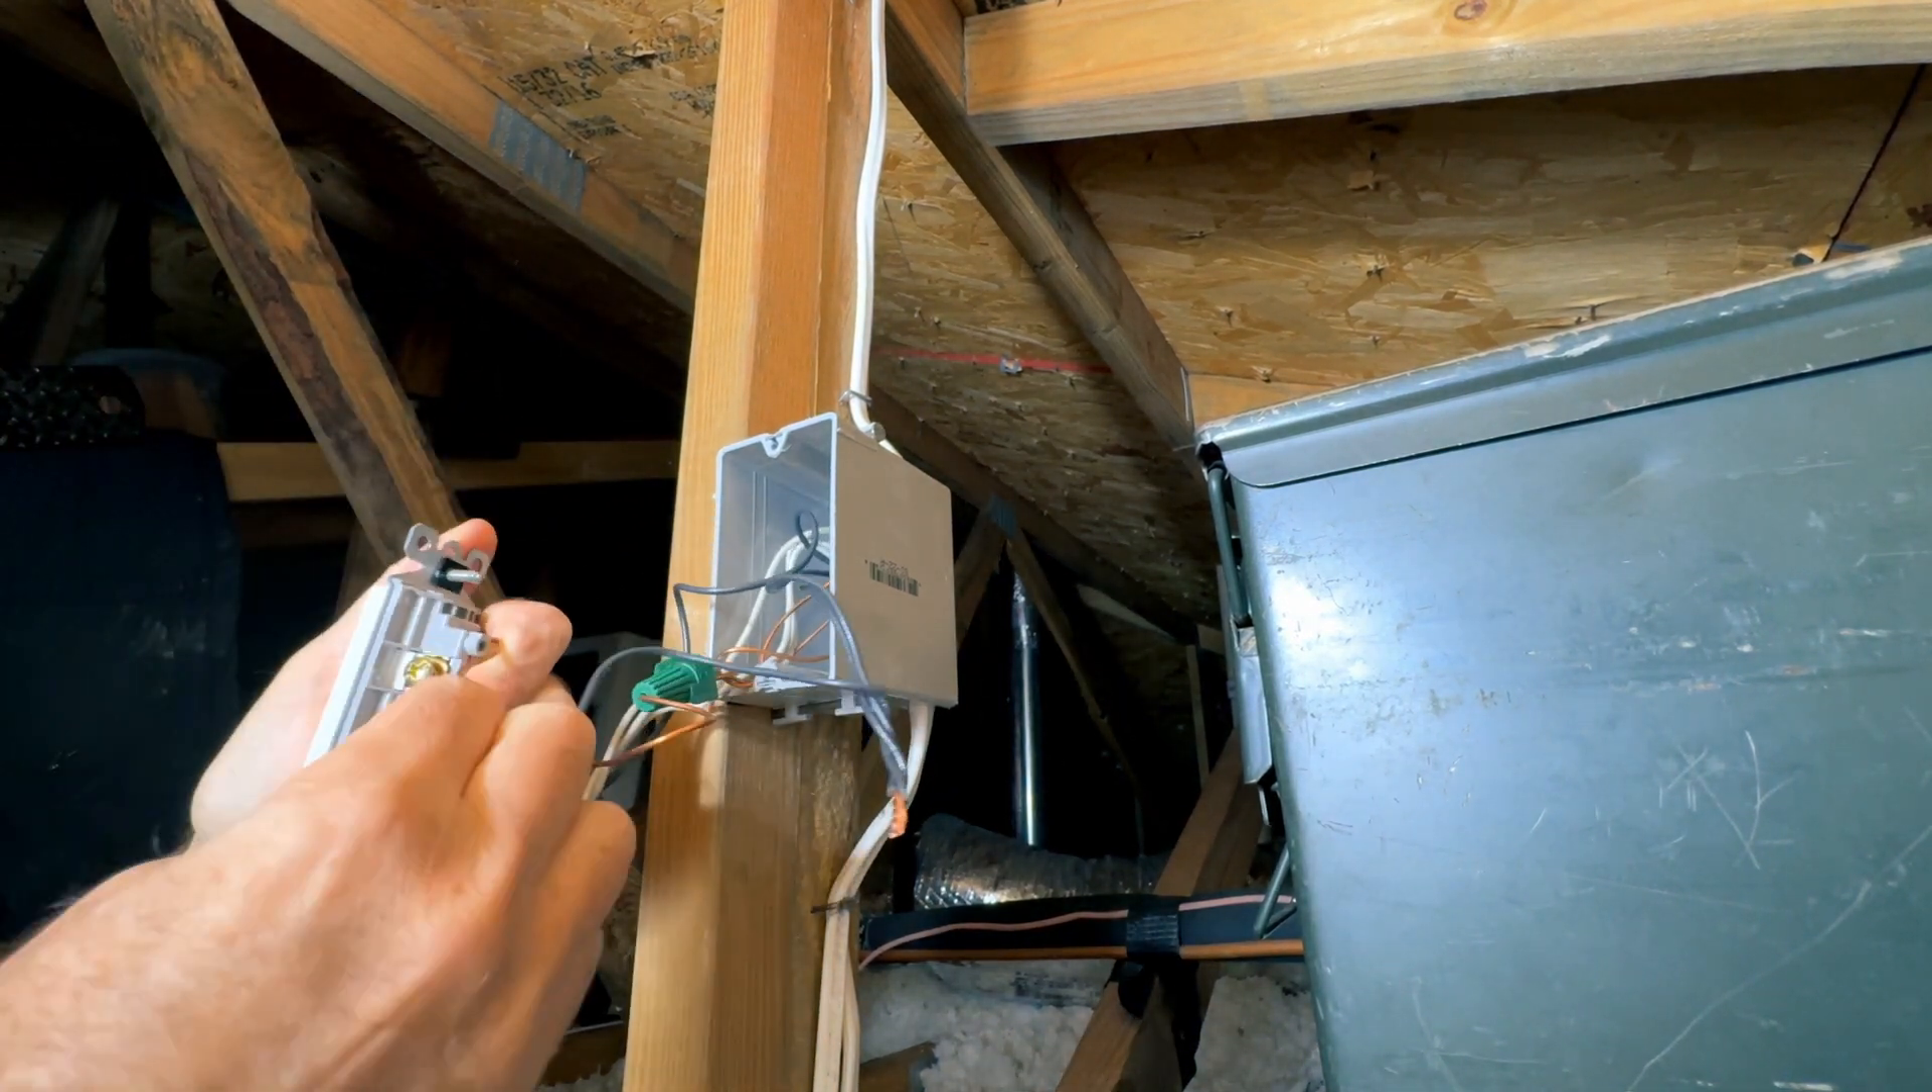So all I've done so far is I've taken the cover off and unscrewed the outlet and pulled everything out of the box.